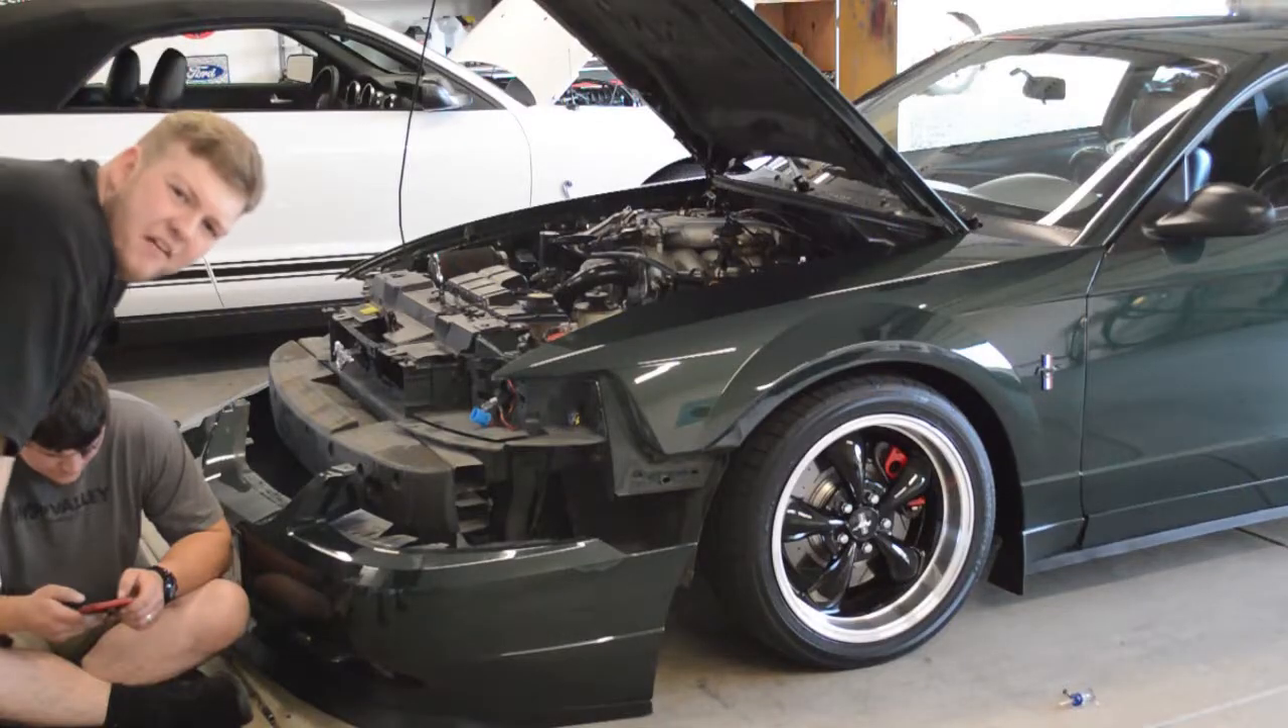Alright, we got the bumper off.